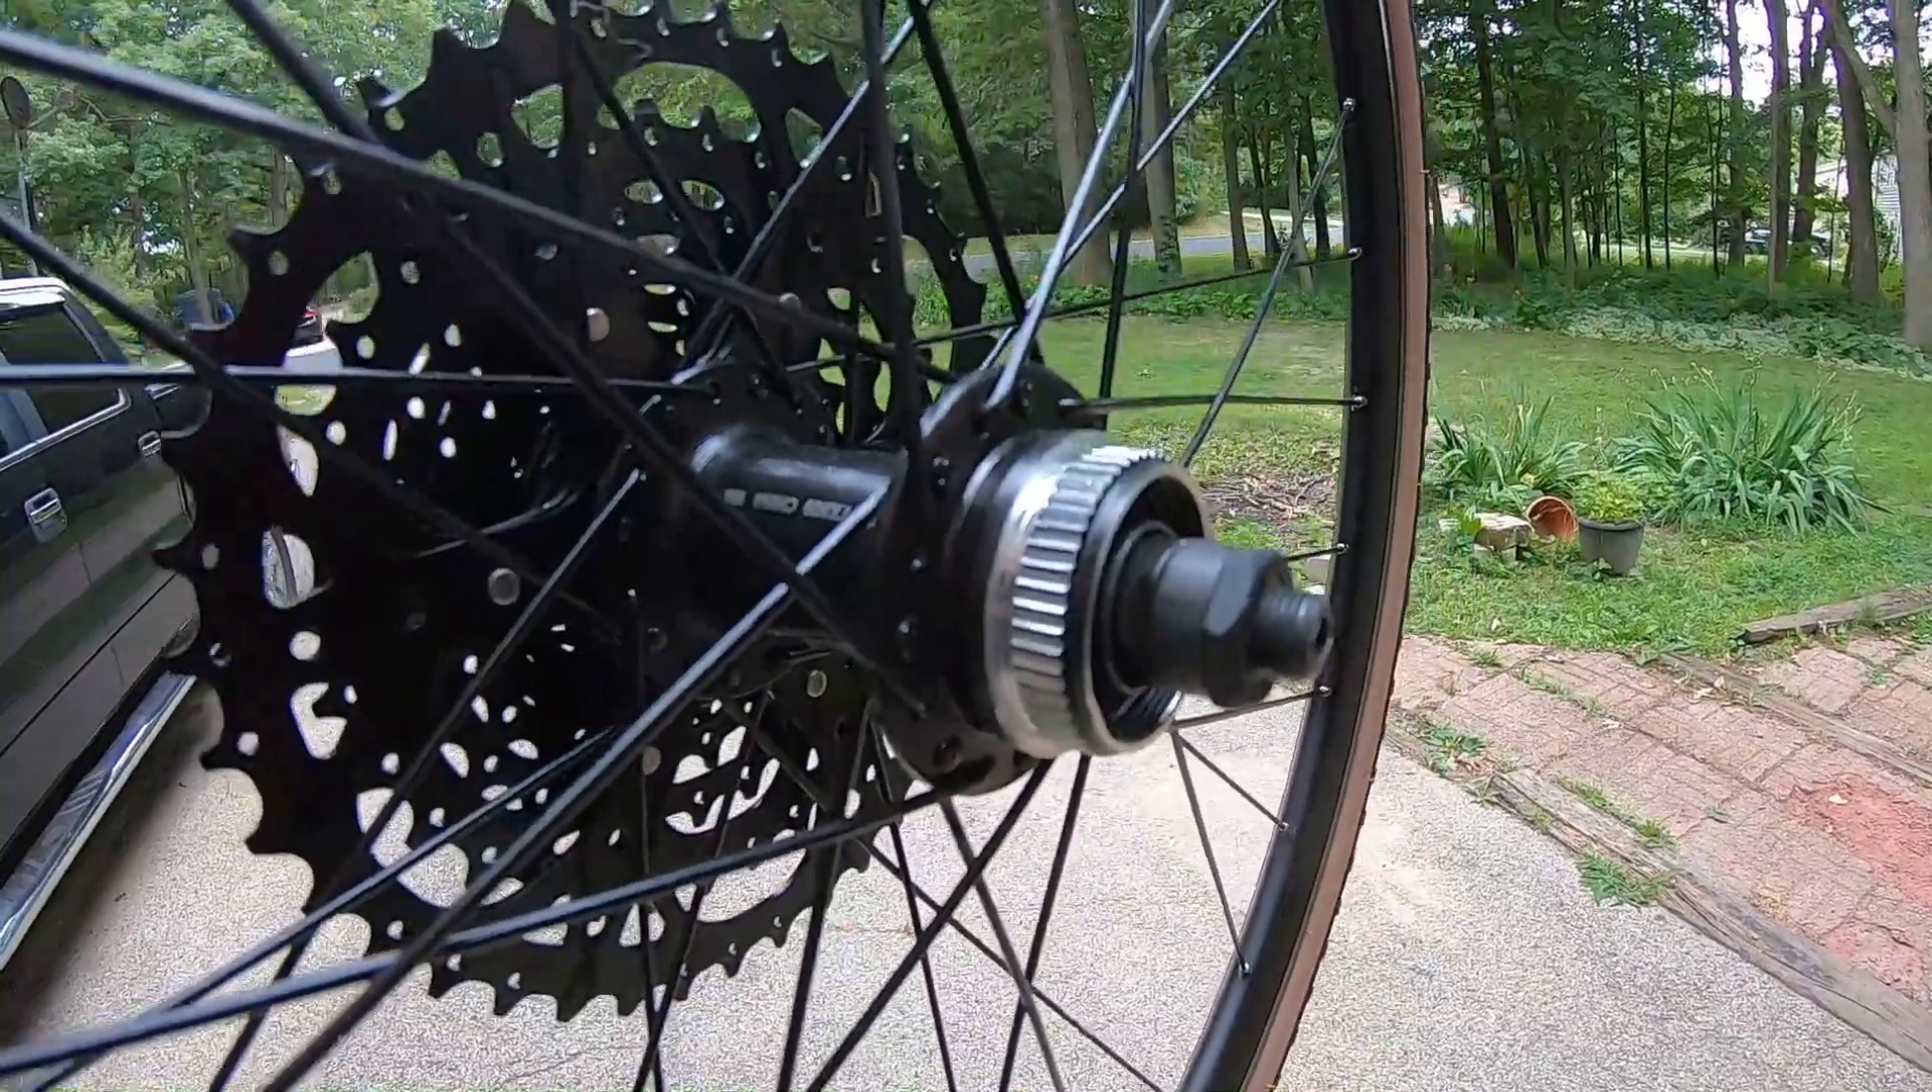The rotors aren't on yet but they should be here in a couple days.